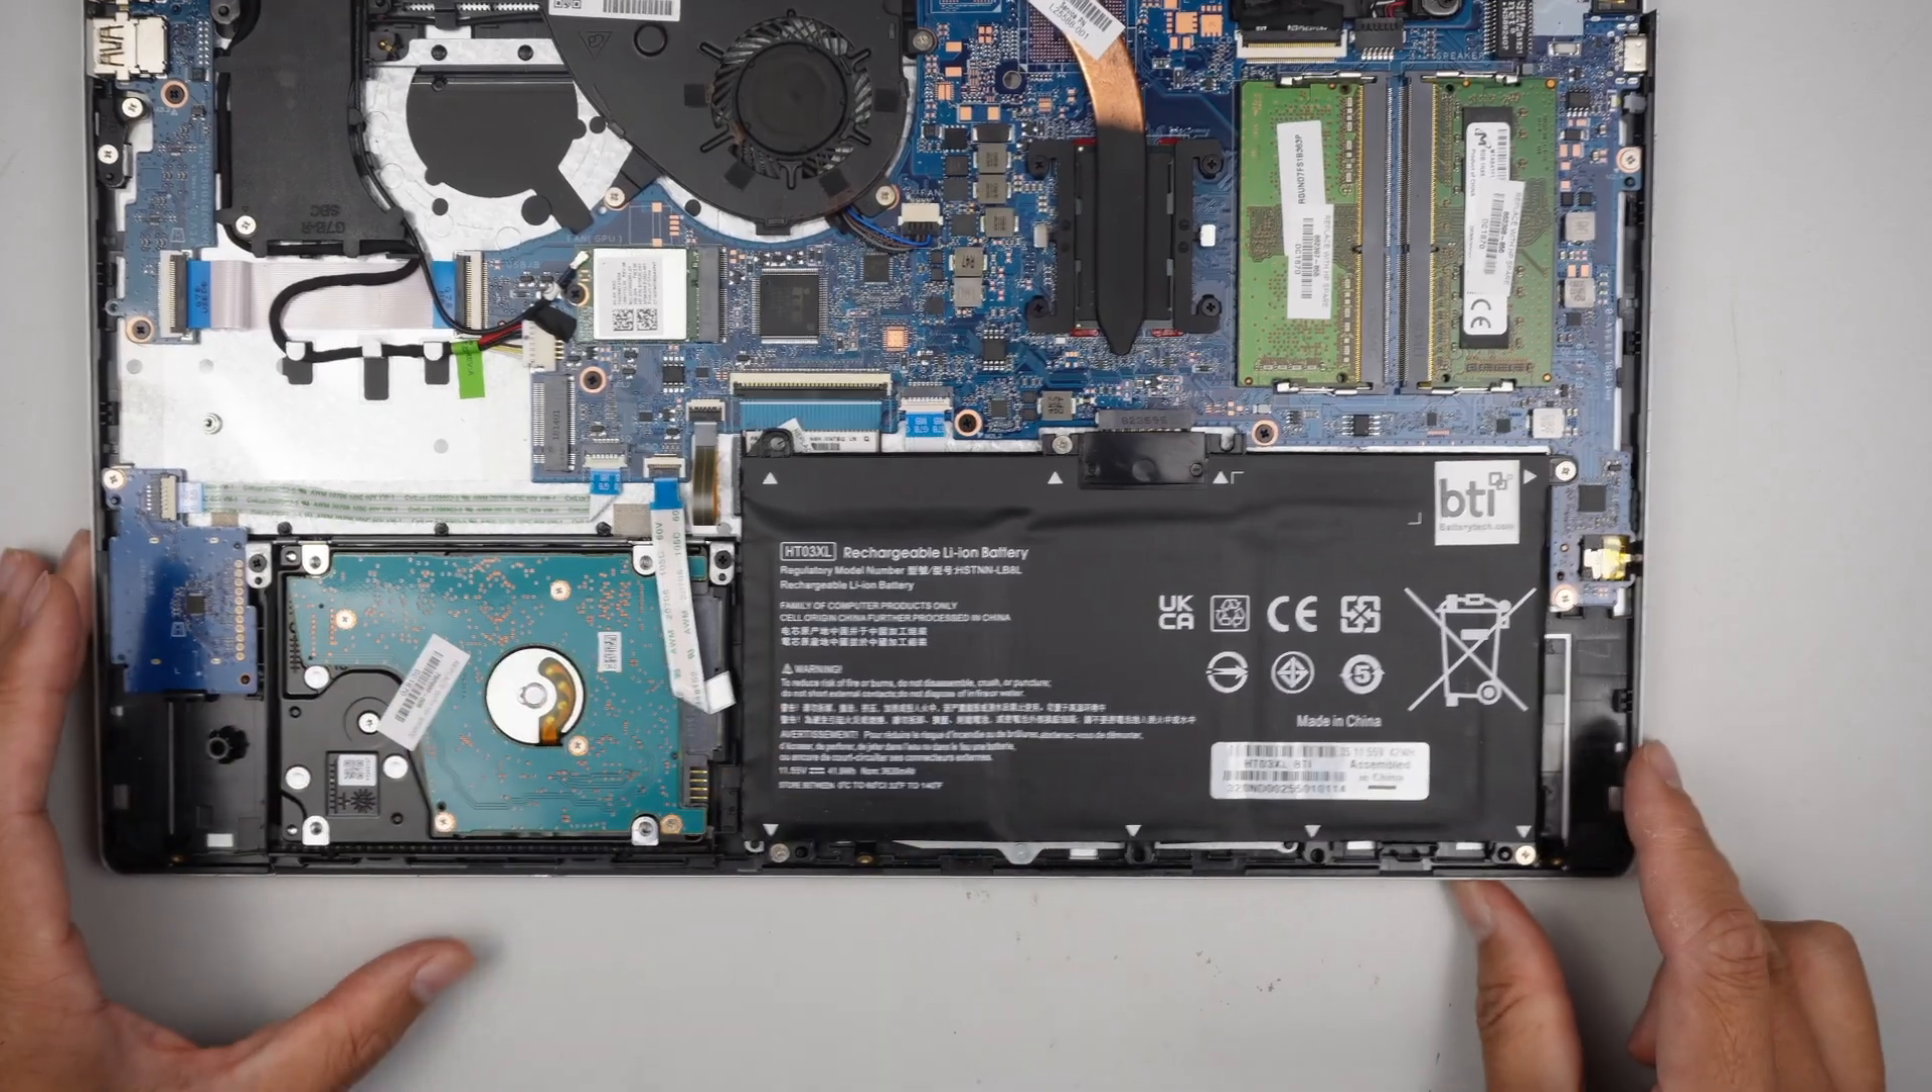Alright, once you have removed the back cover, you can see that the battery here is in the bottom right corner.